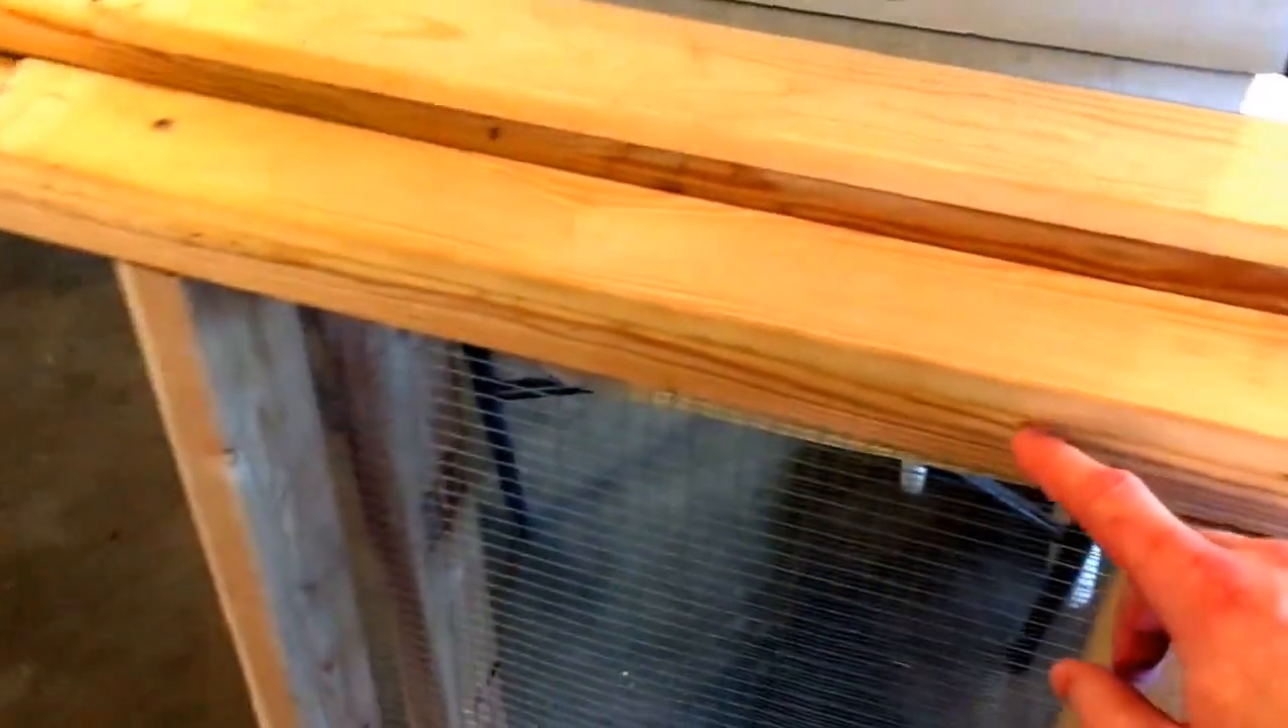And I went ahead and just tacked on or screwed in just some extra spare 1x4s just to cover up the little prickly ends that would cut my wrists and things as I sift through this.